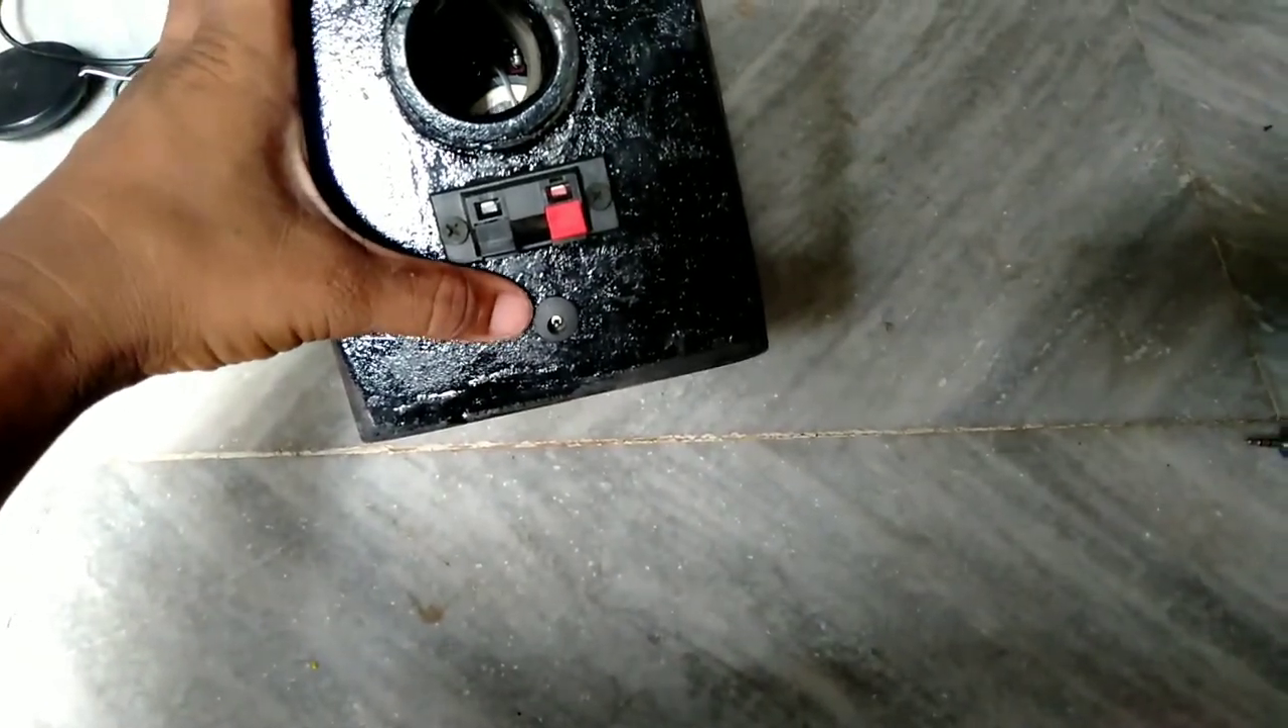दूसरी स्पिकर के लिए हमने पीछे की तरफ एक स्पिकर का सॉकेट सेट कर दिया है।